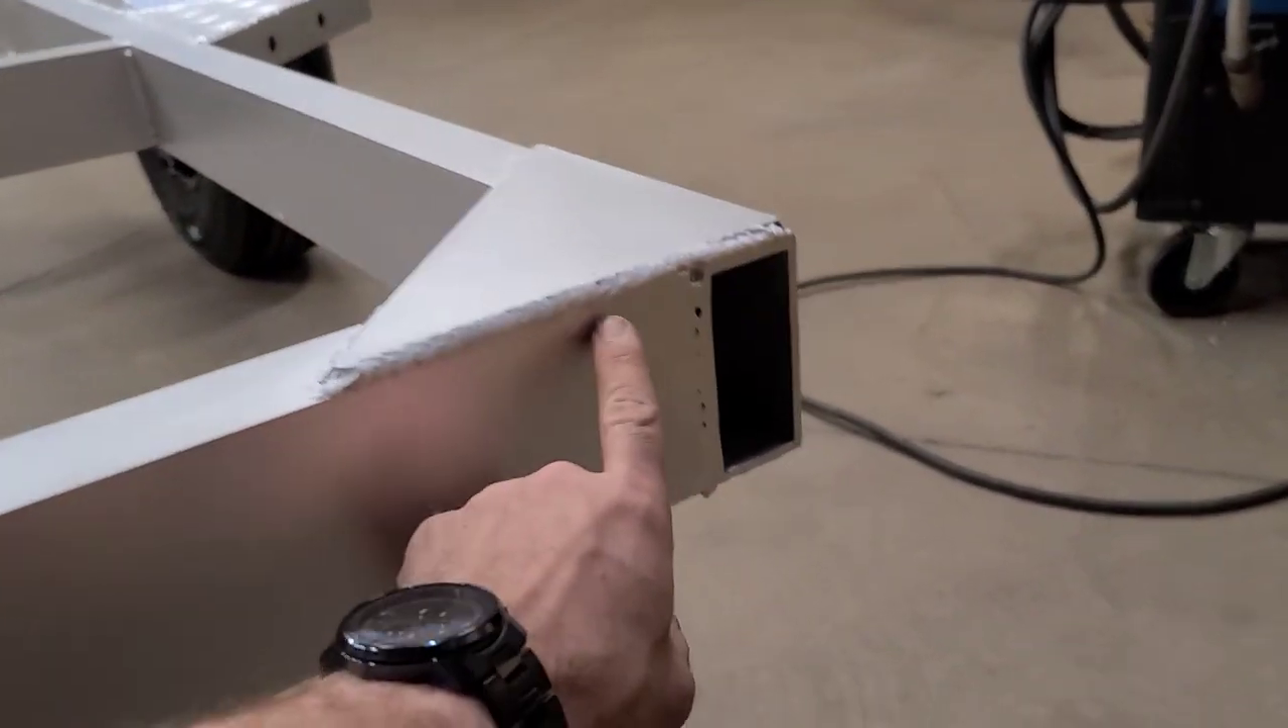Coming around to the back of the trailer, I left the back open for now to make it easier to pull wires through the frame.